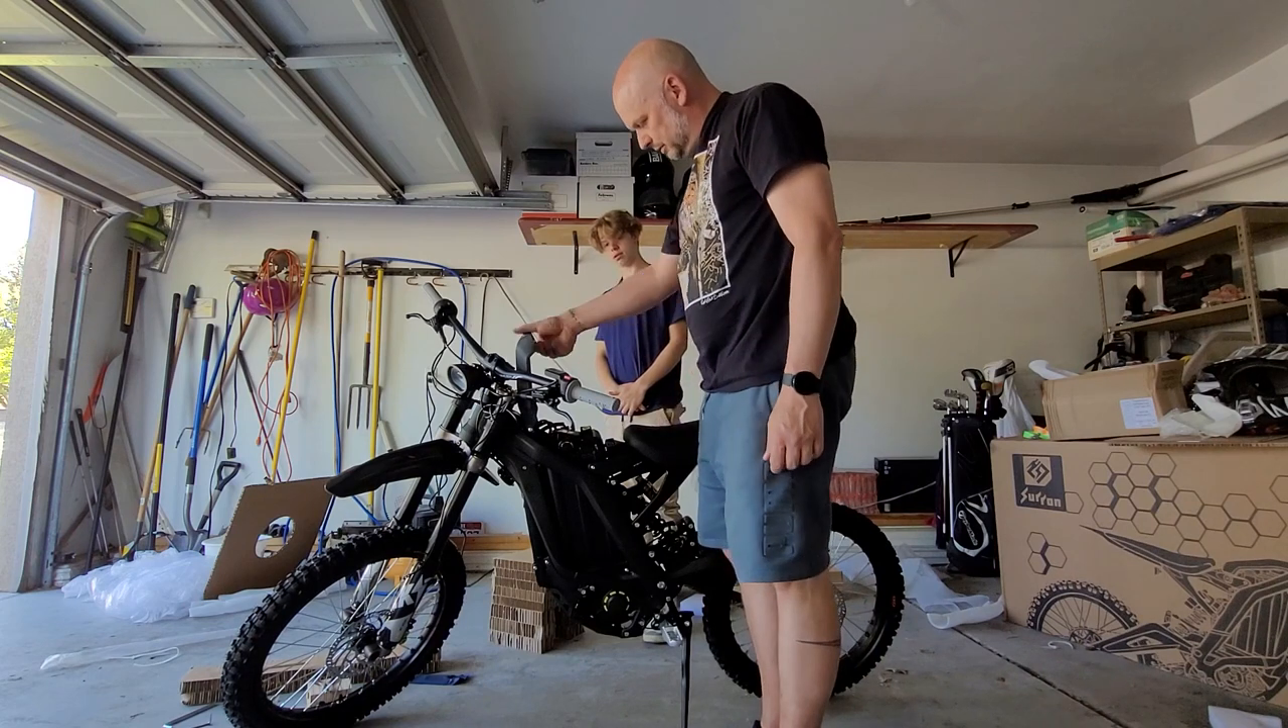At this point the bike was fully assembled aside from the sticker kit that comes with the bike and the number plate.